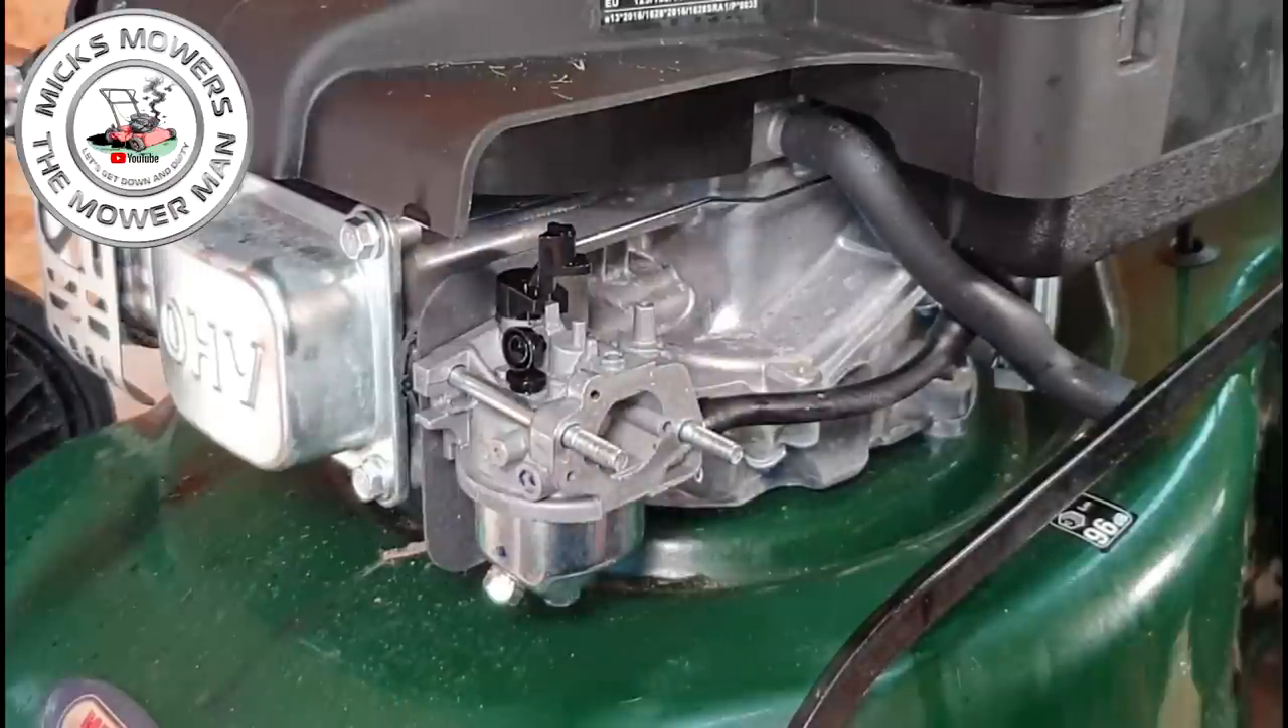Carburetor is now on.